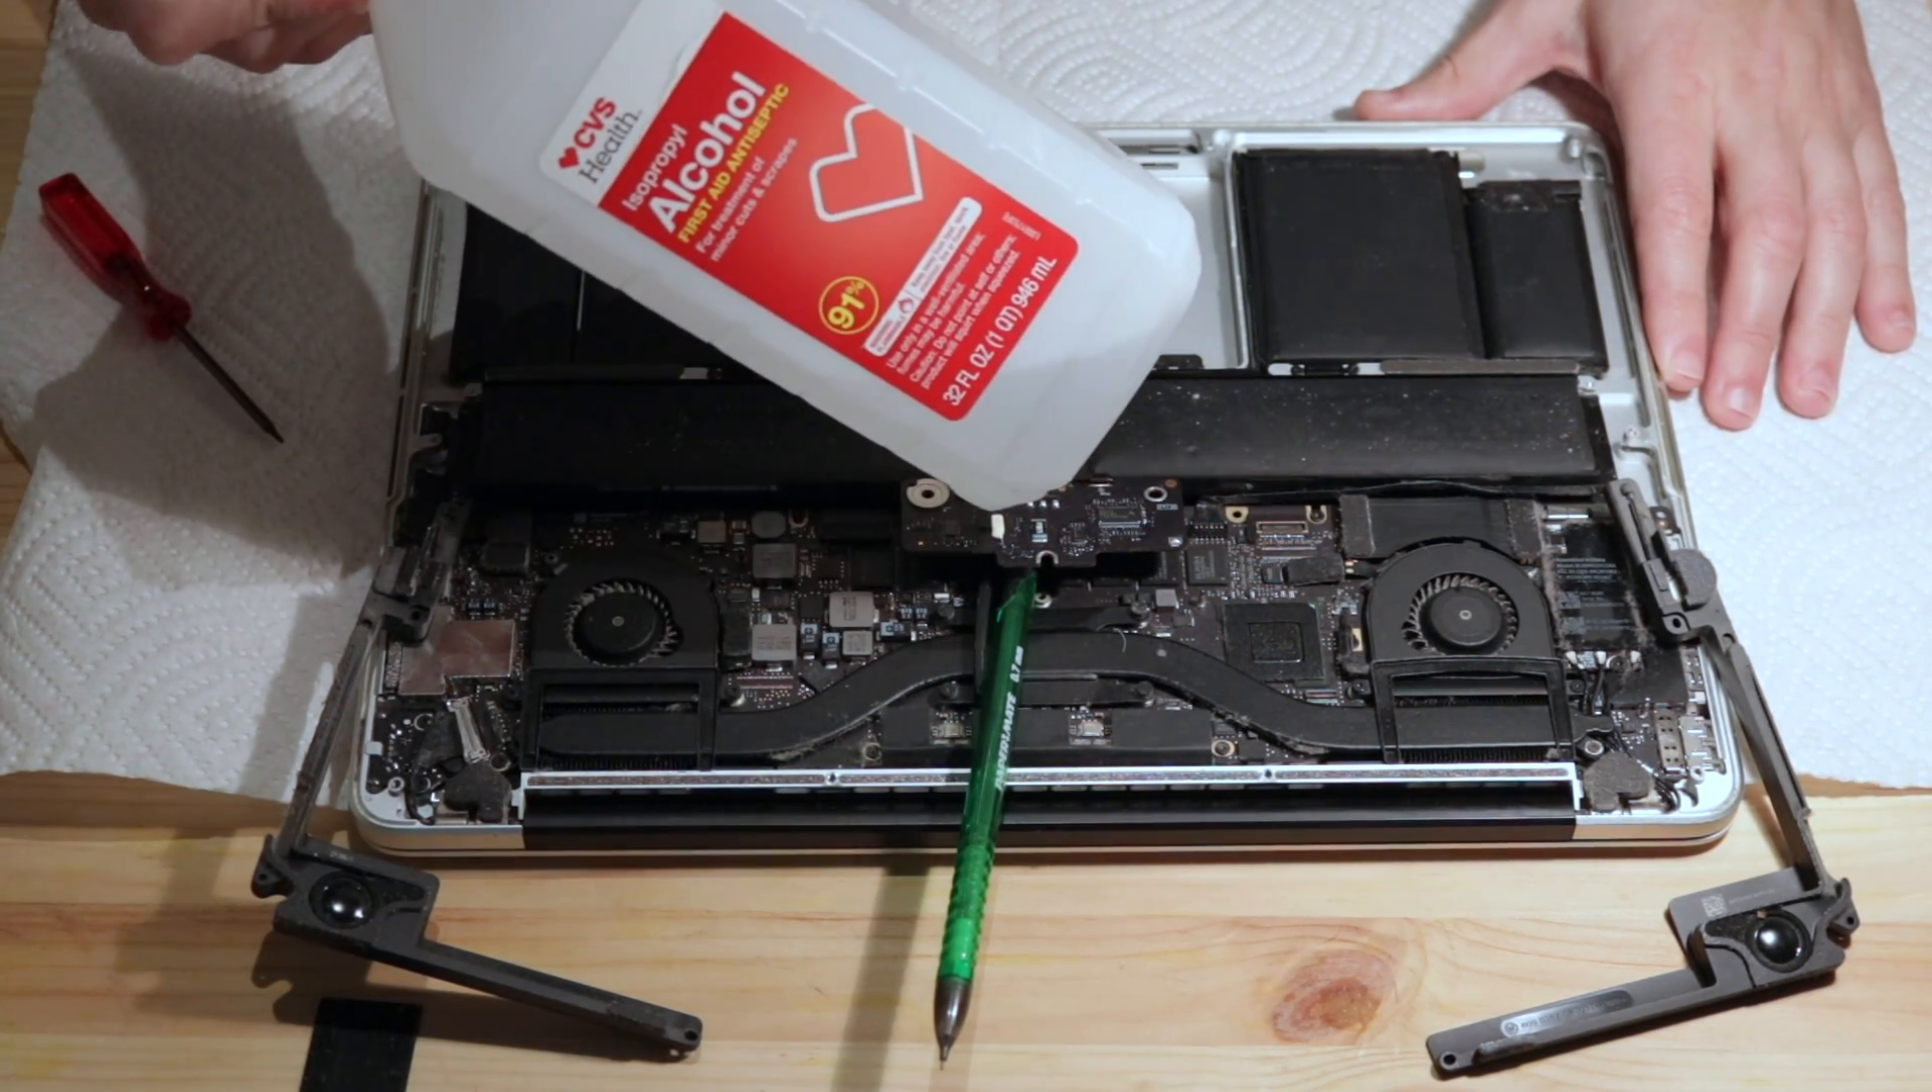So before we go further, we still have to get these packs out. And these are adhesively attached.